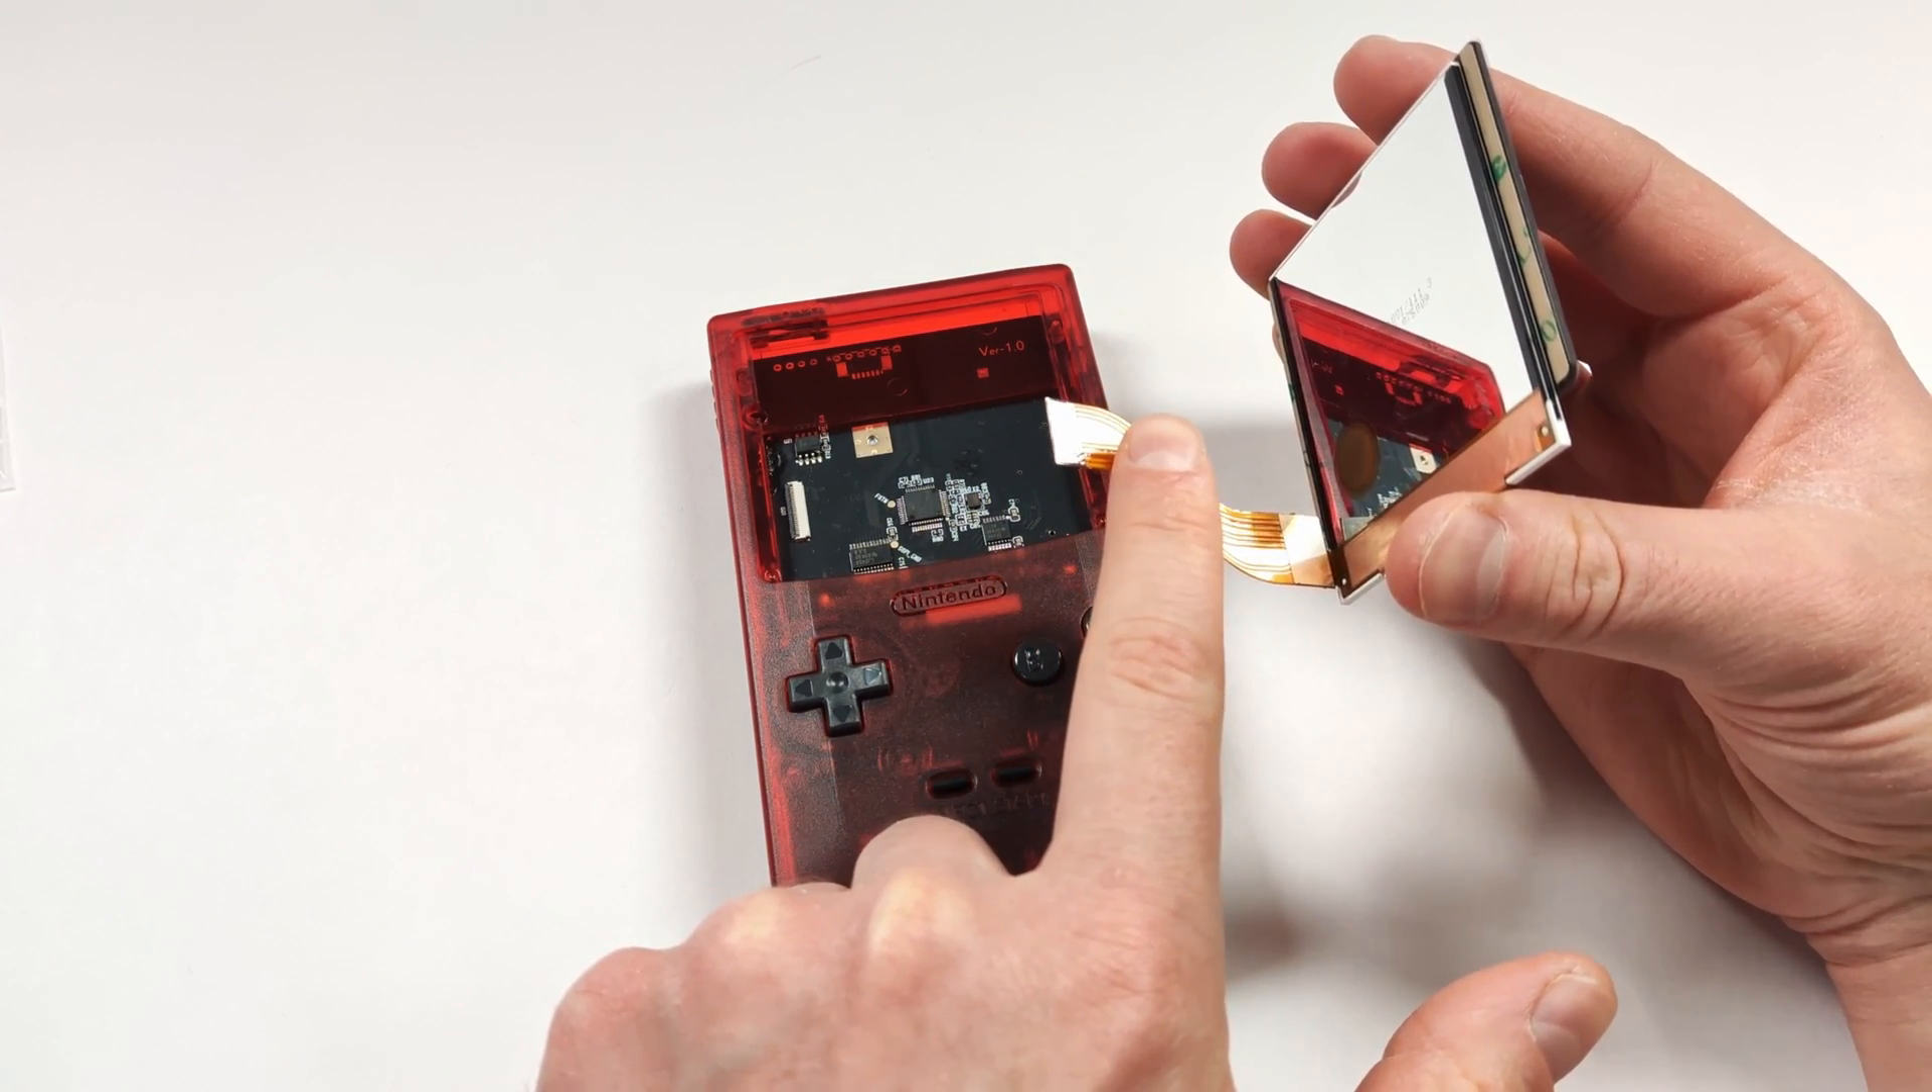My ribbon cable came pre-attached to the screen, so all I have to do is connect this to the unit.